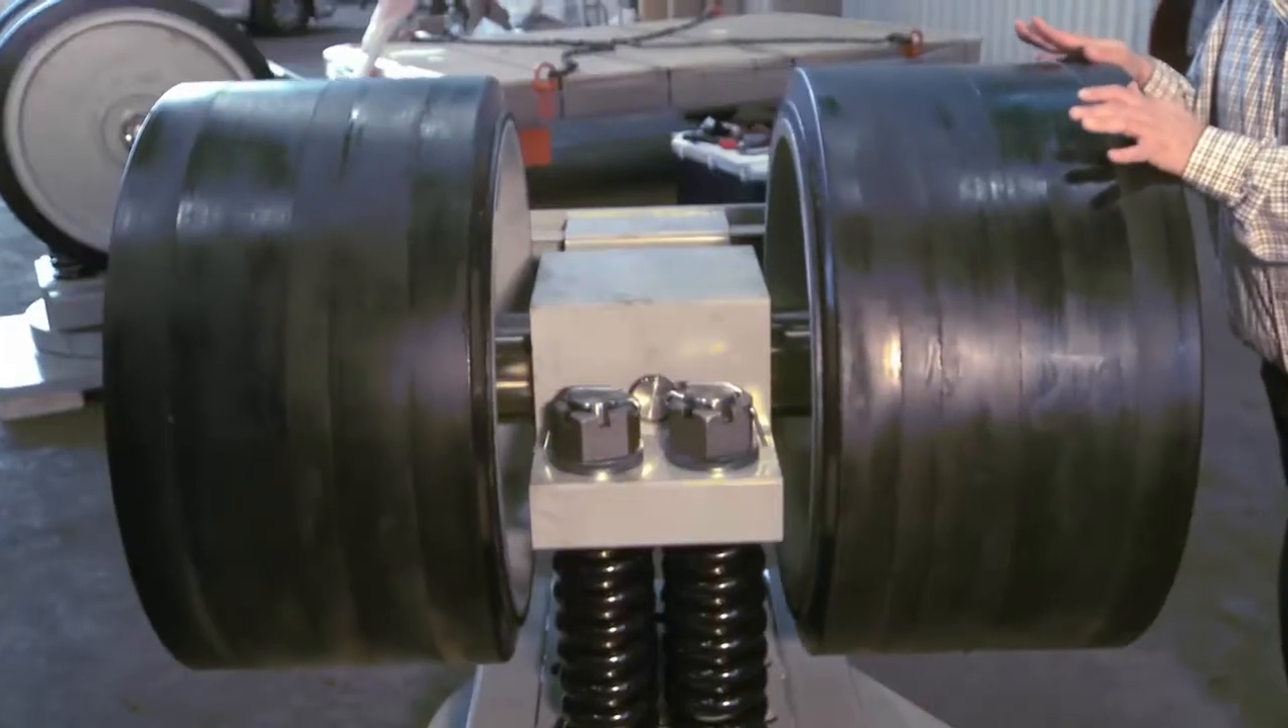Installing the 36-inch diameter wheels completes the assembly process.